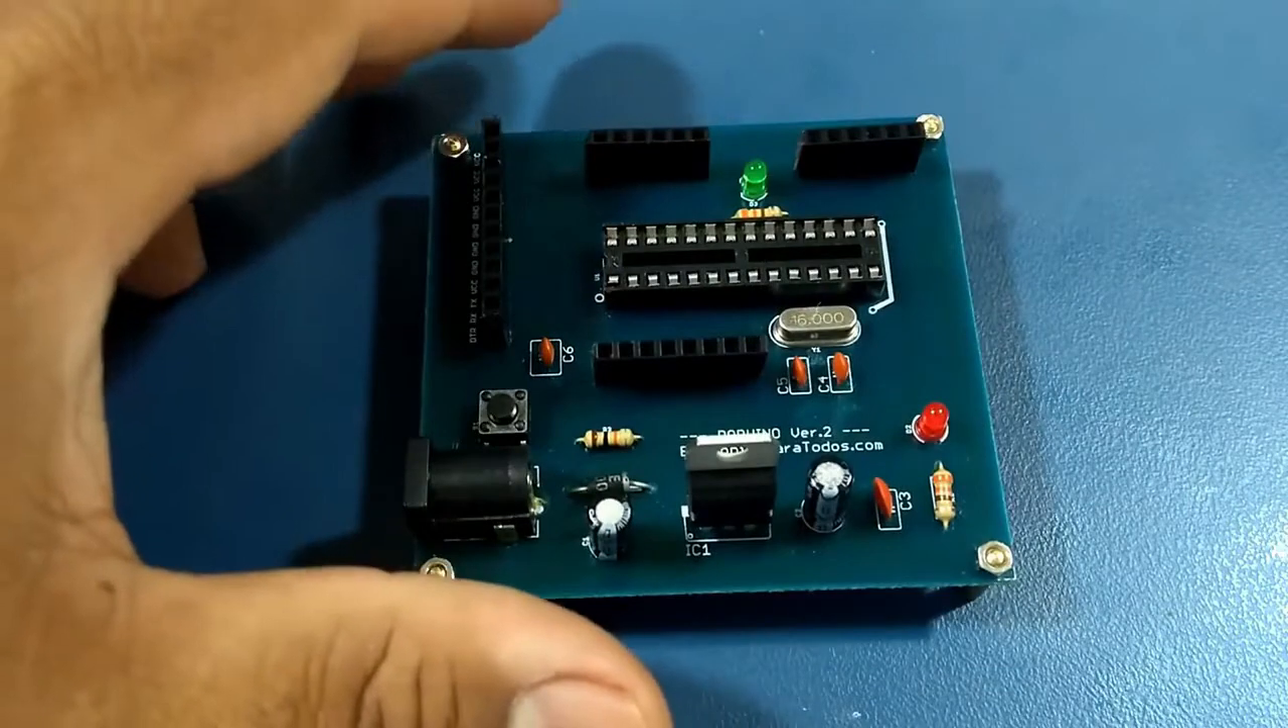E Por Último Ficou Só Faltando O Nosso Micro Controlador.